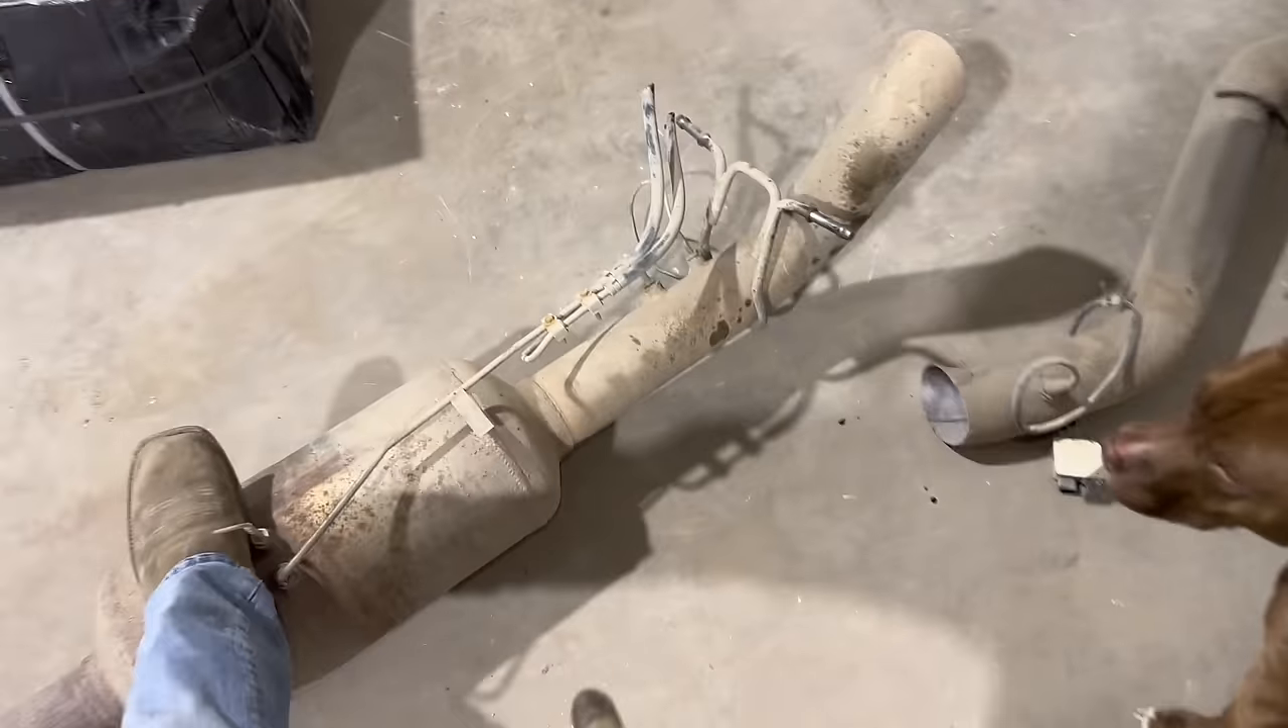So we got the tailpipe out and this filter out.